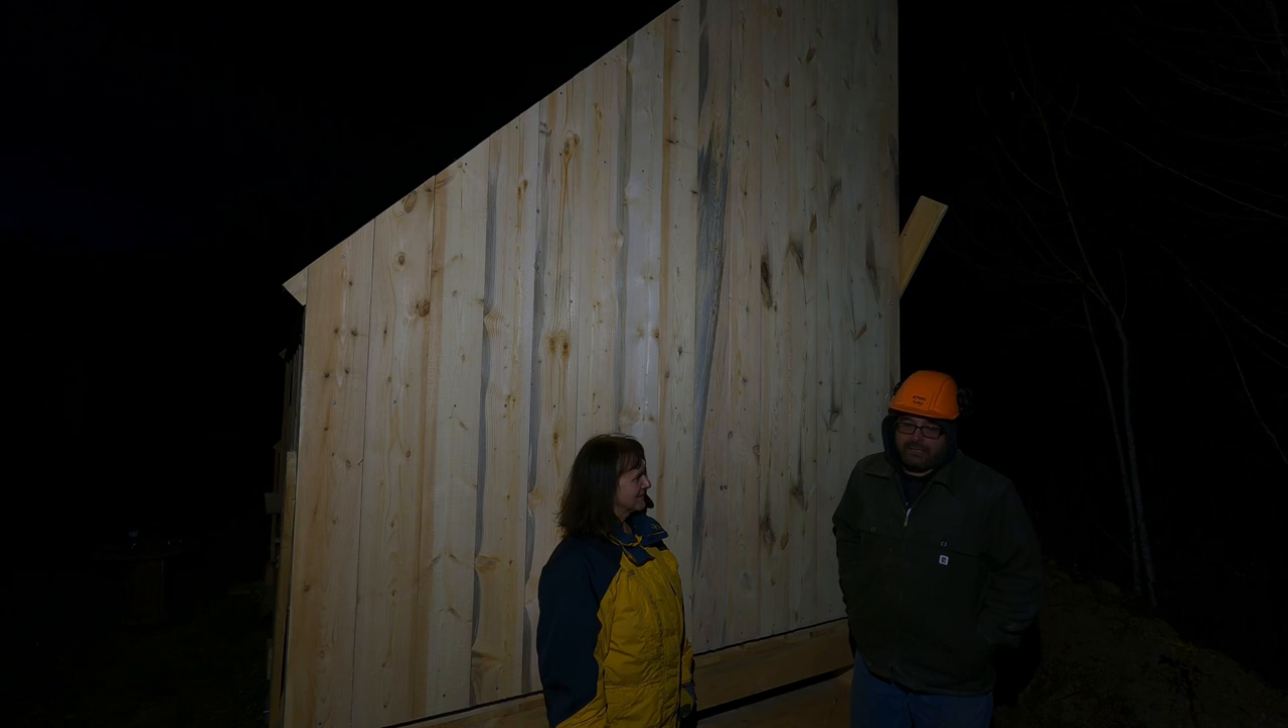We got the board up we did not get the batten up tonight.